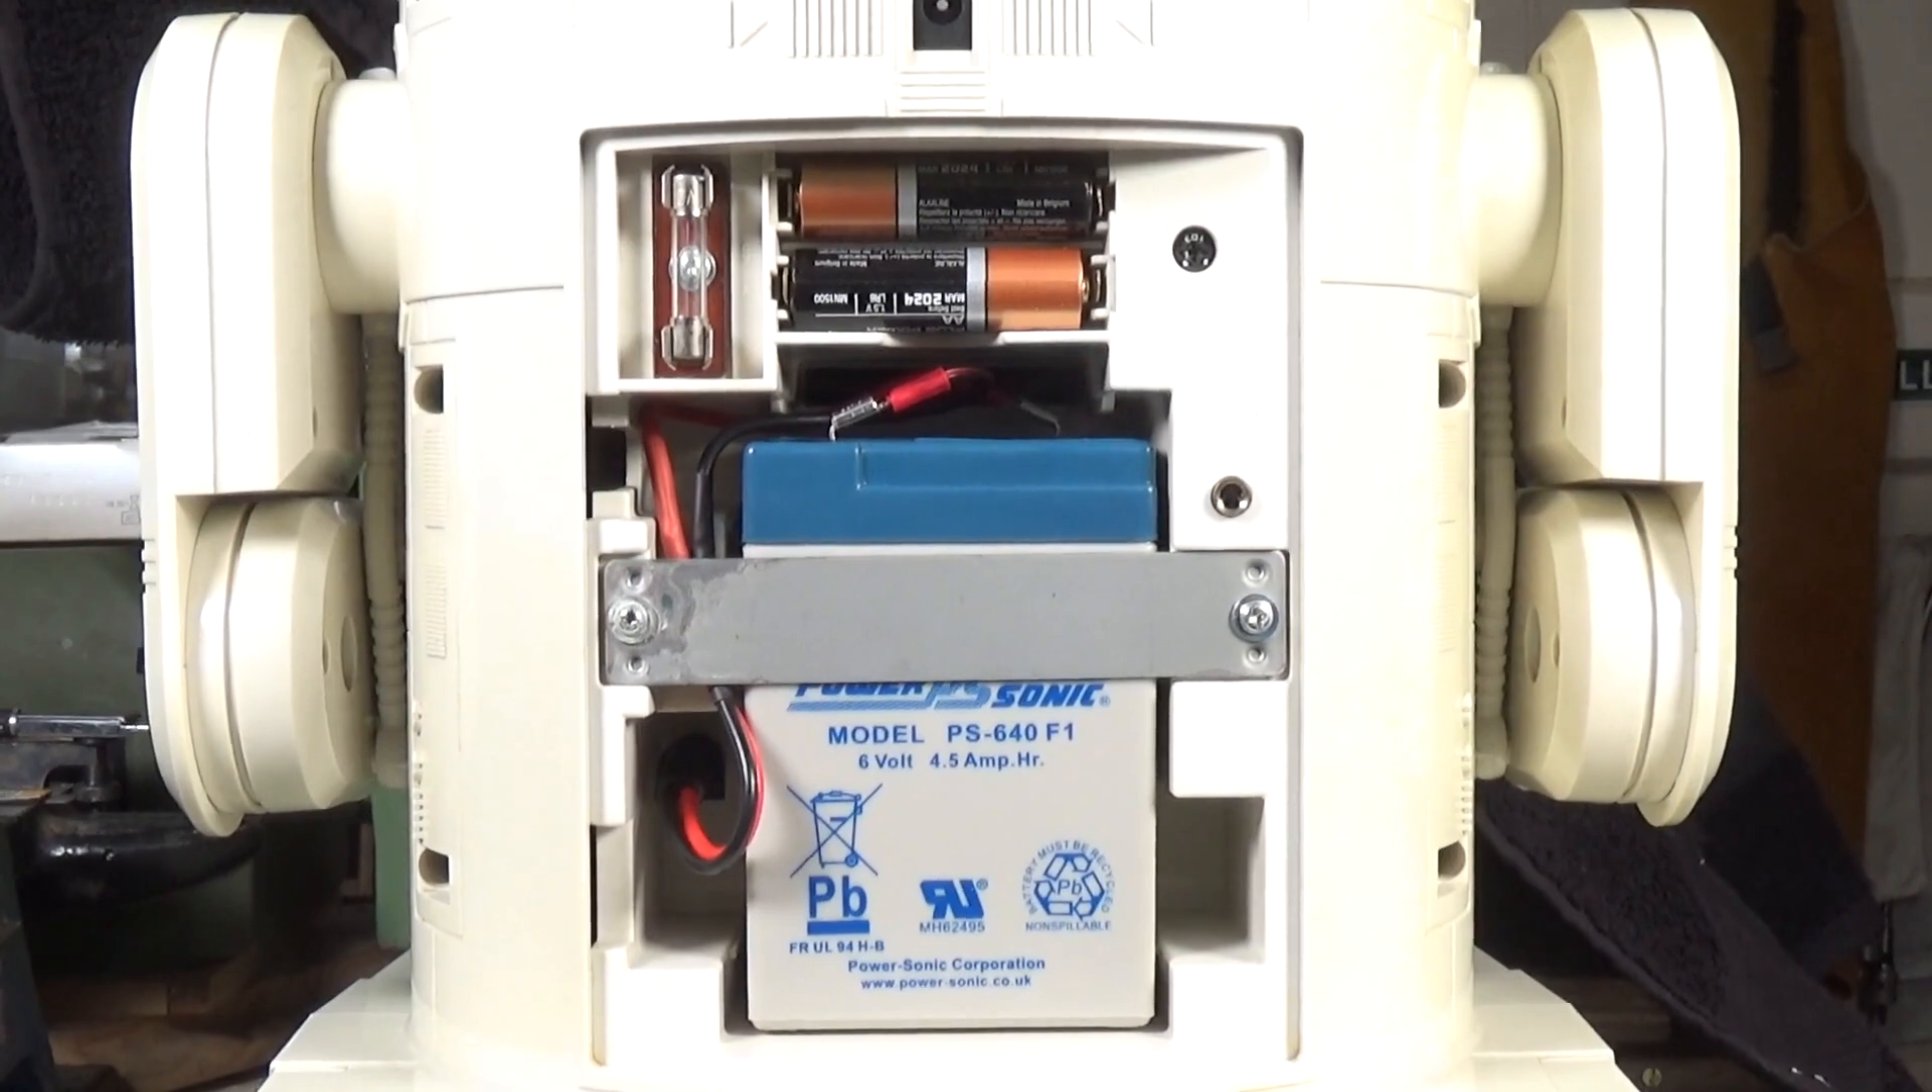The new battery arrived for the Omnibot, which I have now fitted. We'll have a close look at that. Fortunately, you can still get the batteries for this.